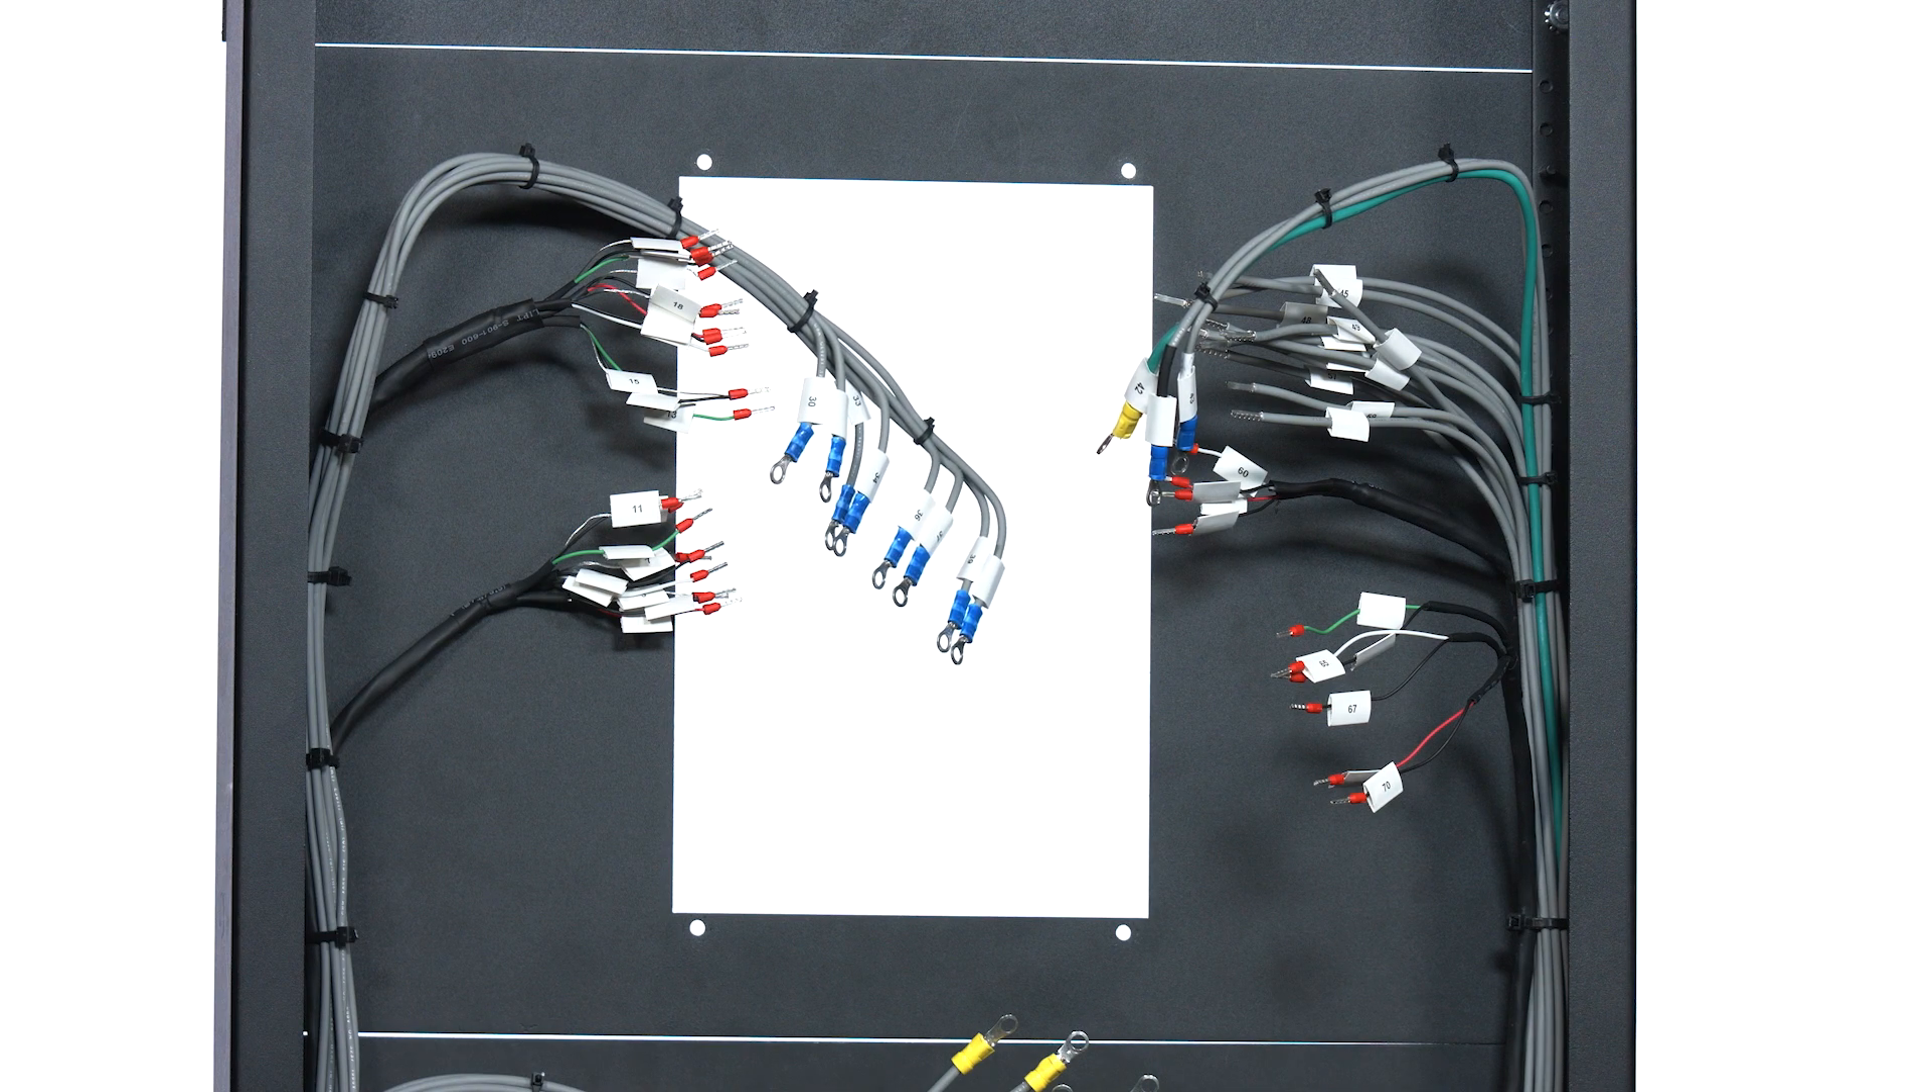Now that we've removed the existing relay we can begin installing the new assembly.